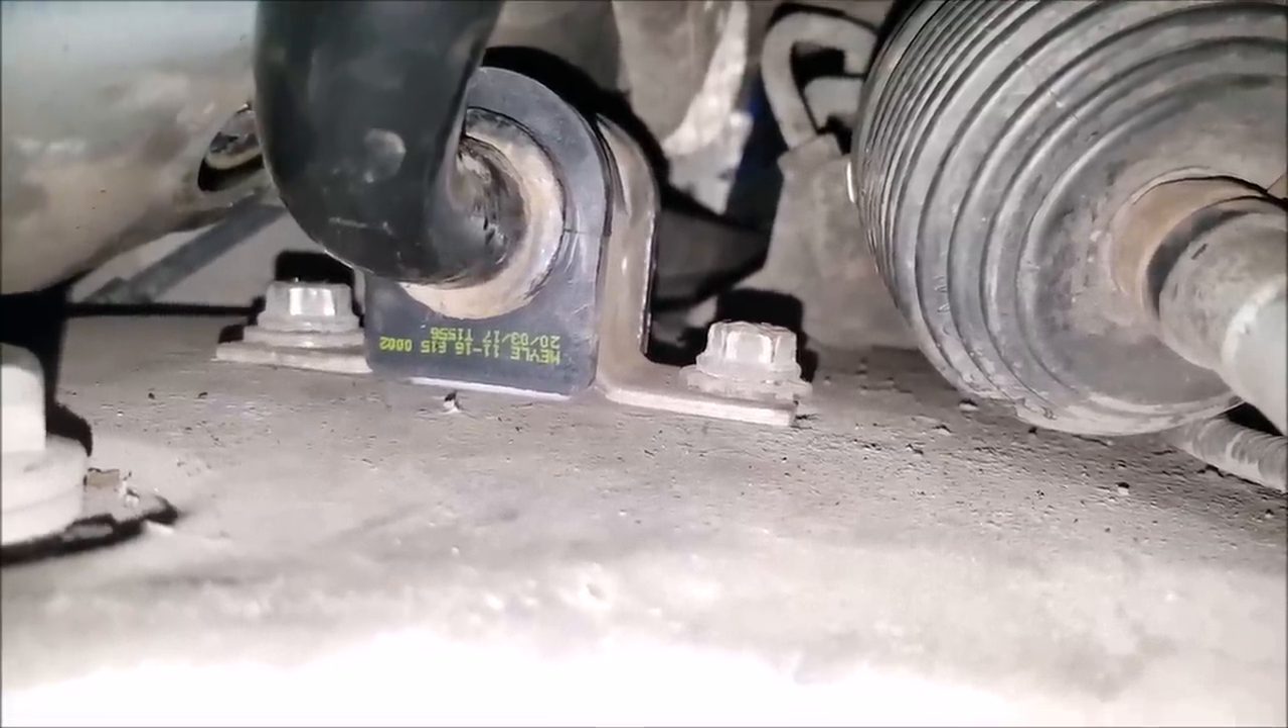Tak wygląda prawidłowo zamocowana tuleja strona pasażera.